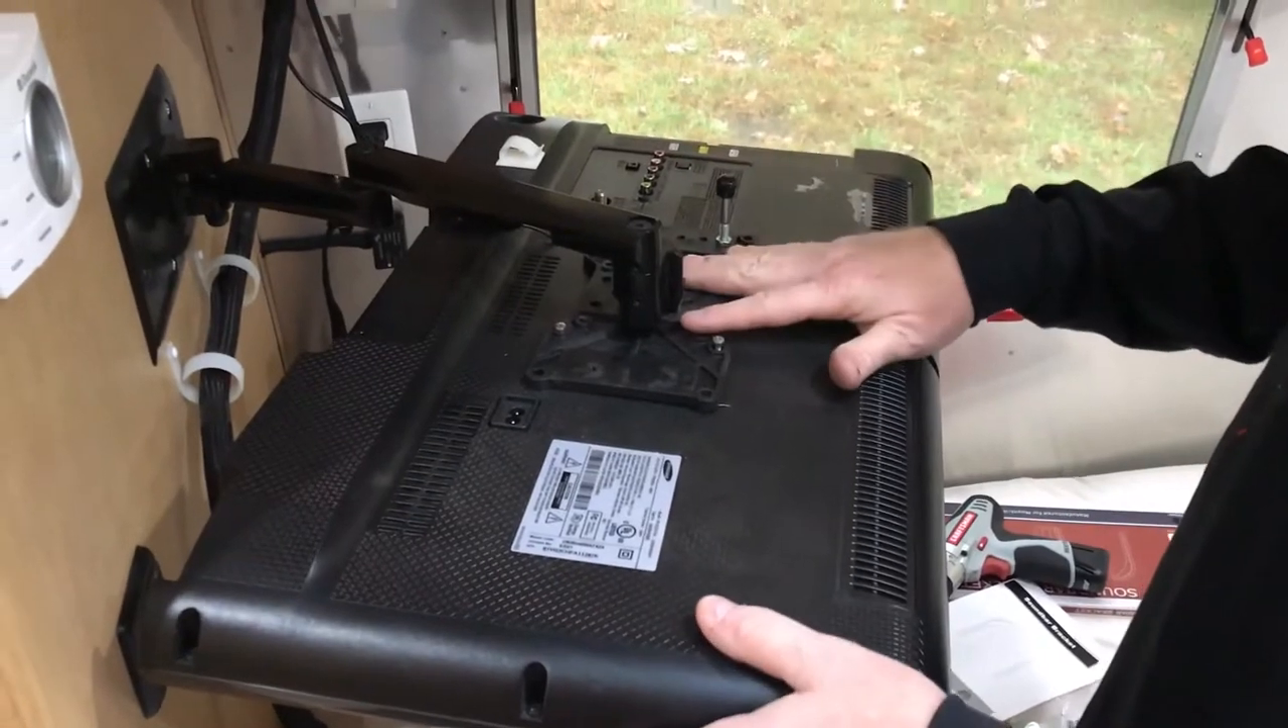Now I've already taken the small TV off and I've test fitted the larger TV. The mount fits, everything fits.